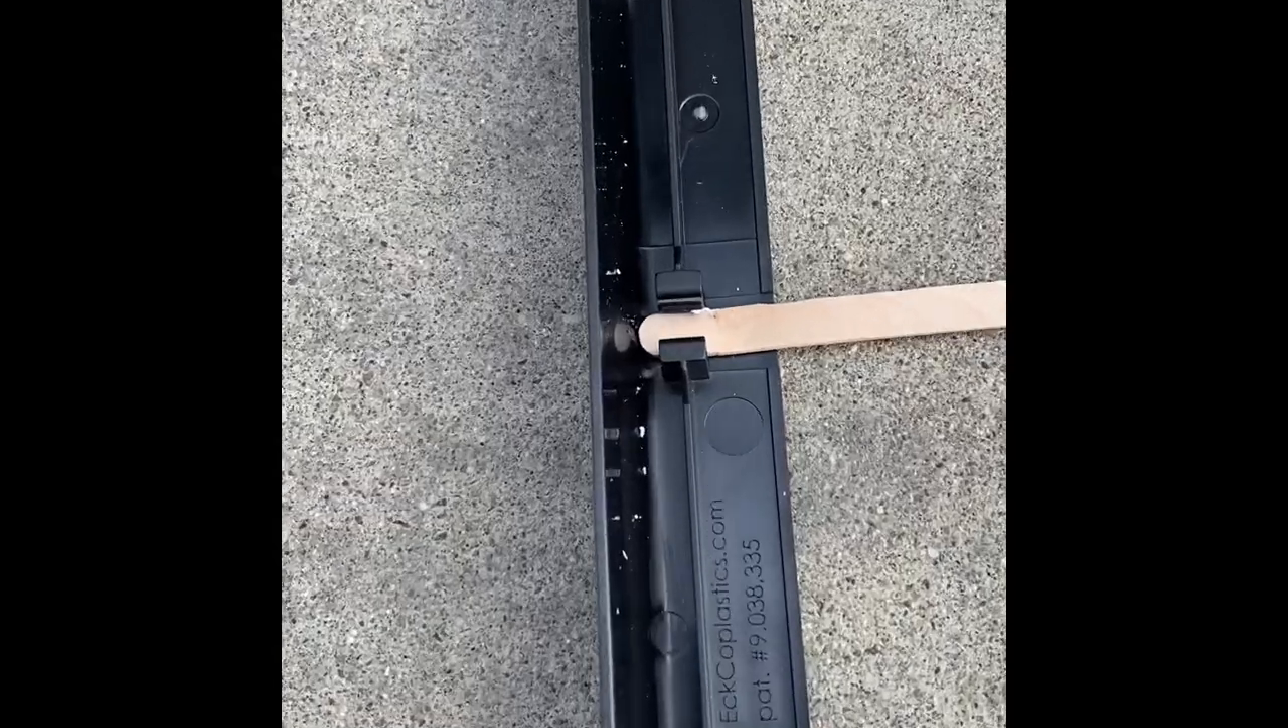As you can tell the popsicle sticks fit right into the snap bracket and if you properly insert those and just move up and down side to side it'll release those snaps nice and cleanly.